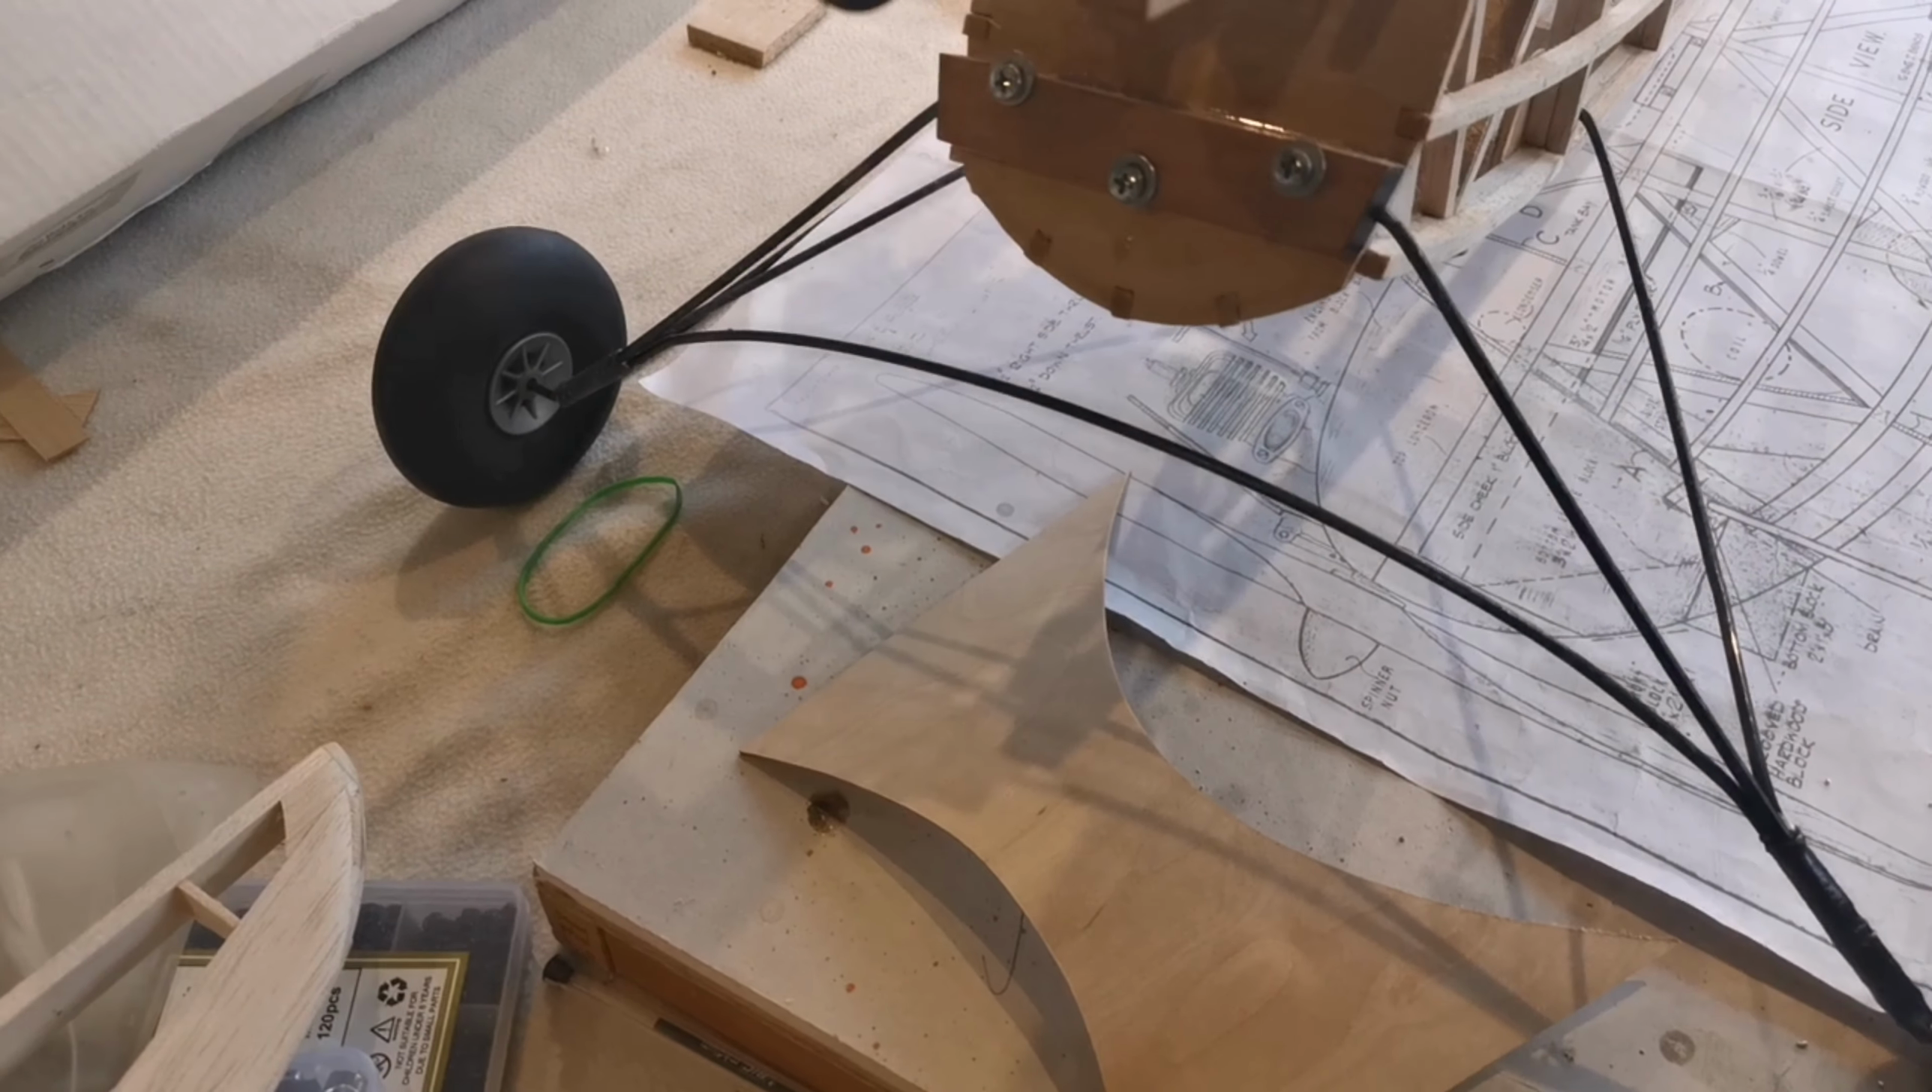I've actually now got the undercarriage in place and as you can see it's a classic sort of design a spreader the main undercarriage legs bolted and epoxied and held in place to the bulkhead.